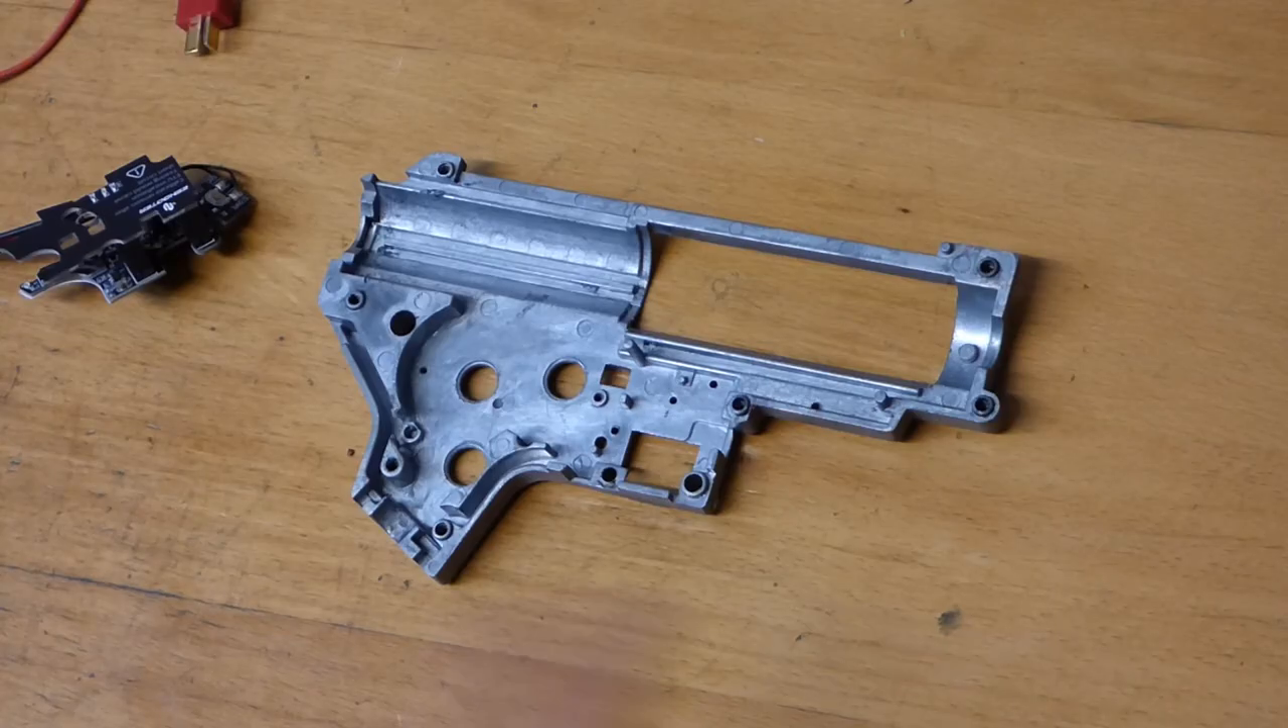At this point i've completely stripped everything out of the gearbox i've even taken all of the grease out.